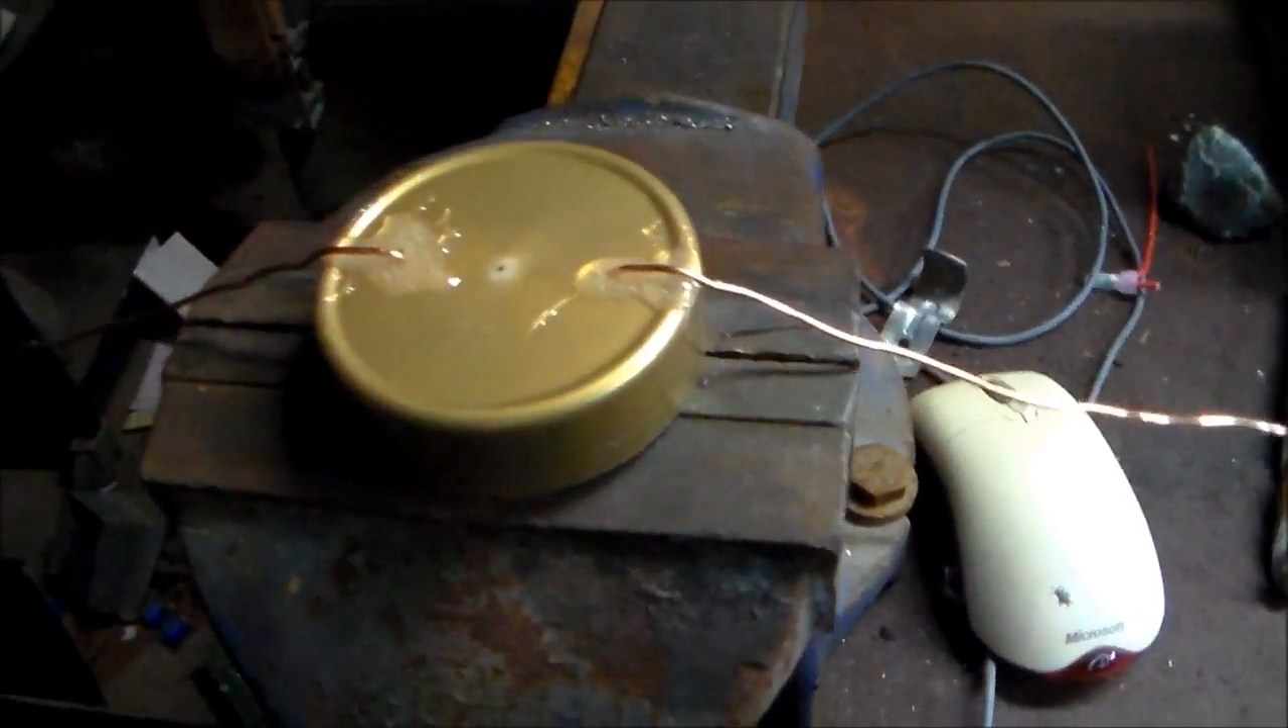Electrodes are in place now as well.